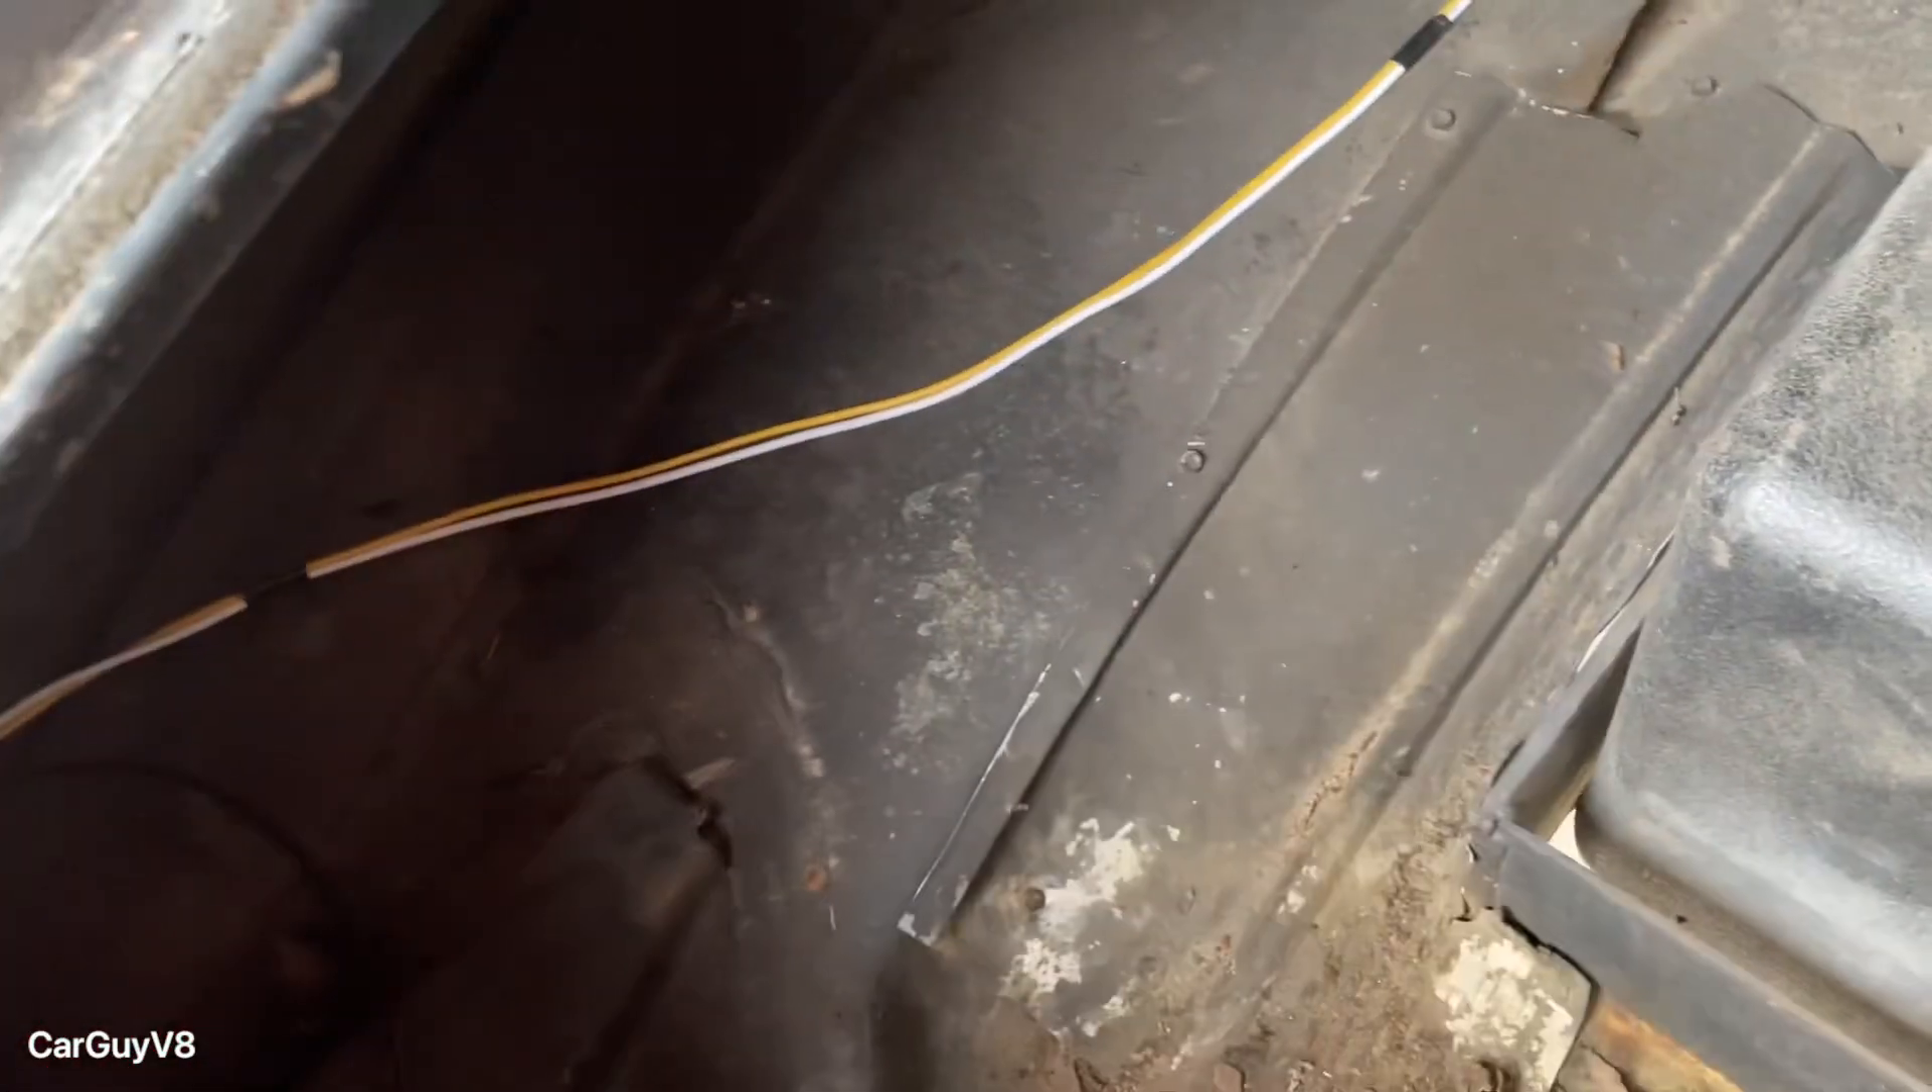As you see I've still got loose wiring in several places because I am fully rewiring the car.